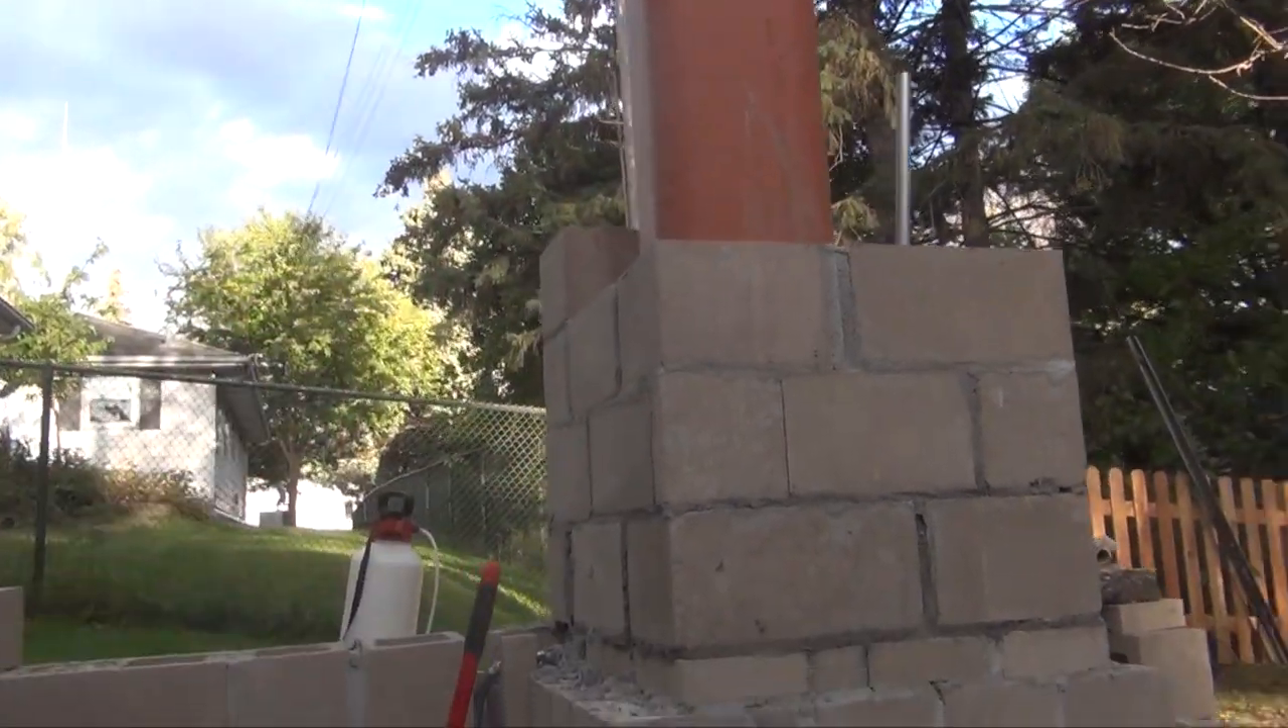So I got part of the chimney installed. I have half of it done.